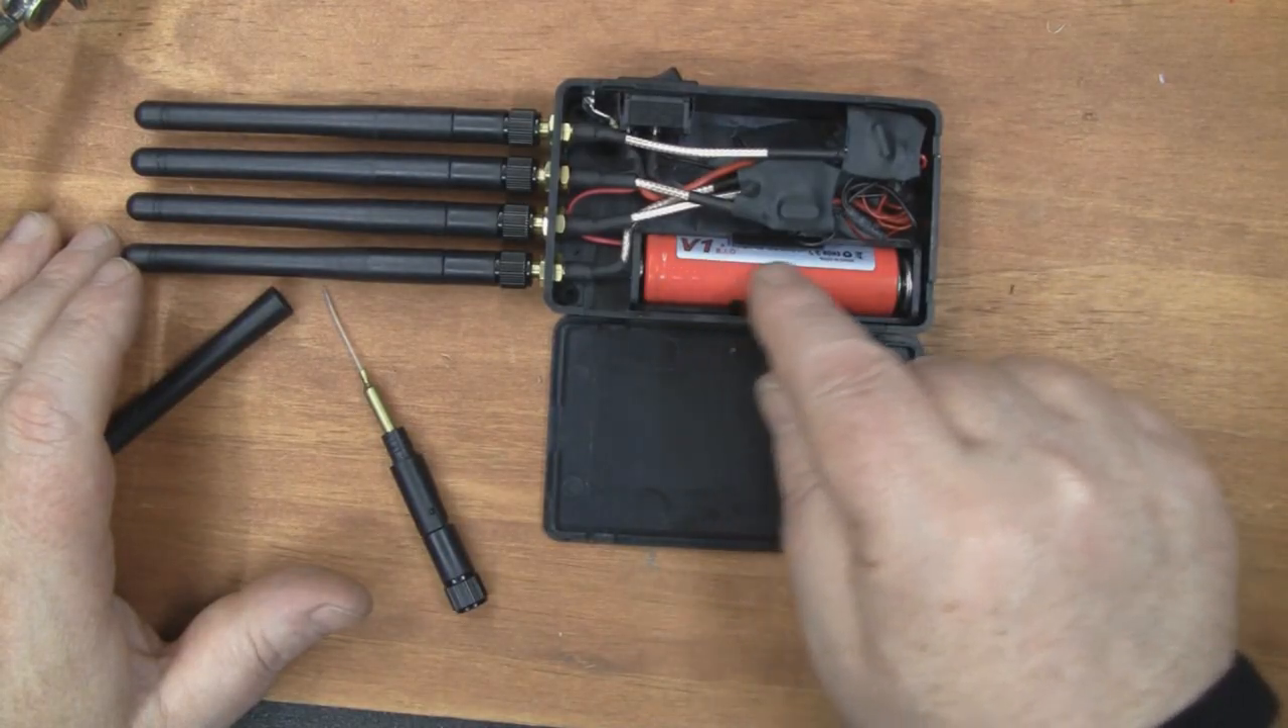It's quite tidy inside the case and everything fits in that small case which is the main thing.